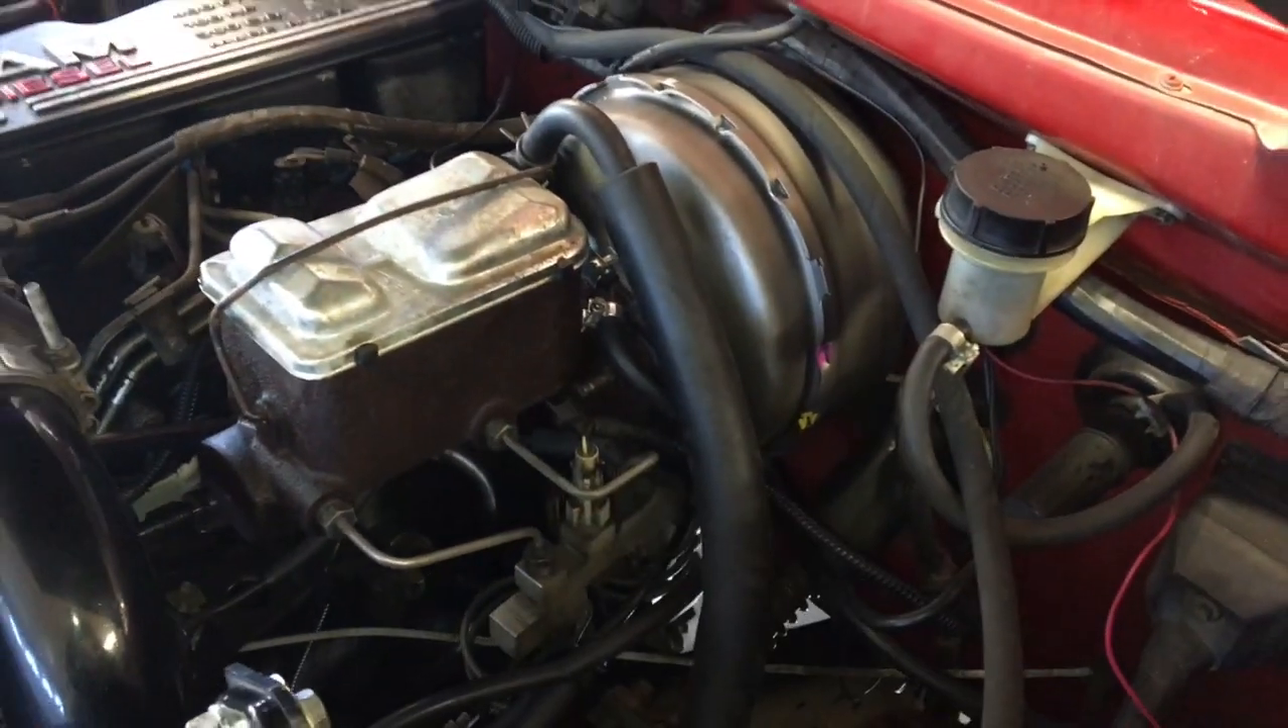Okay so we installed the uh cylinder back onto the brake booster um double check that everything's connected and tighten down the master cylinder bolts and now we should be good to go for a test drive.